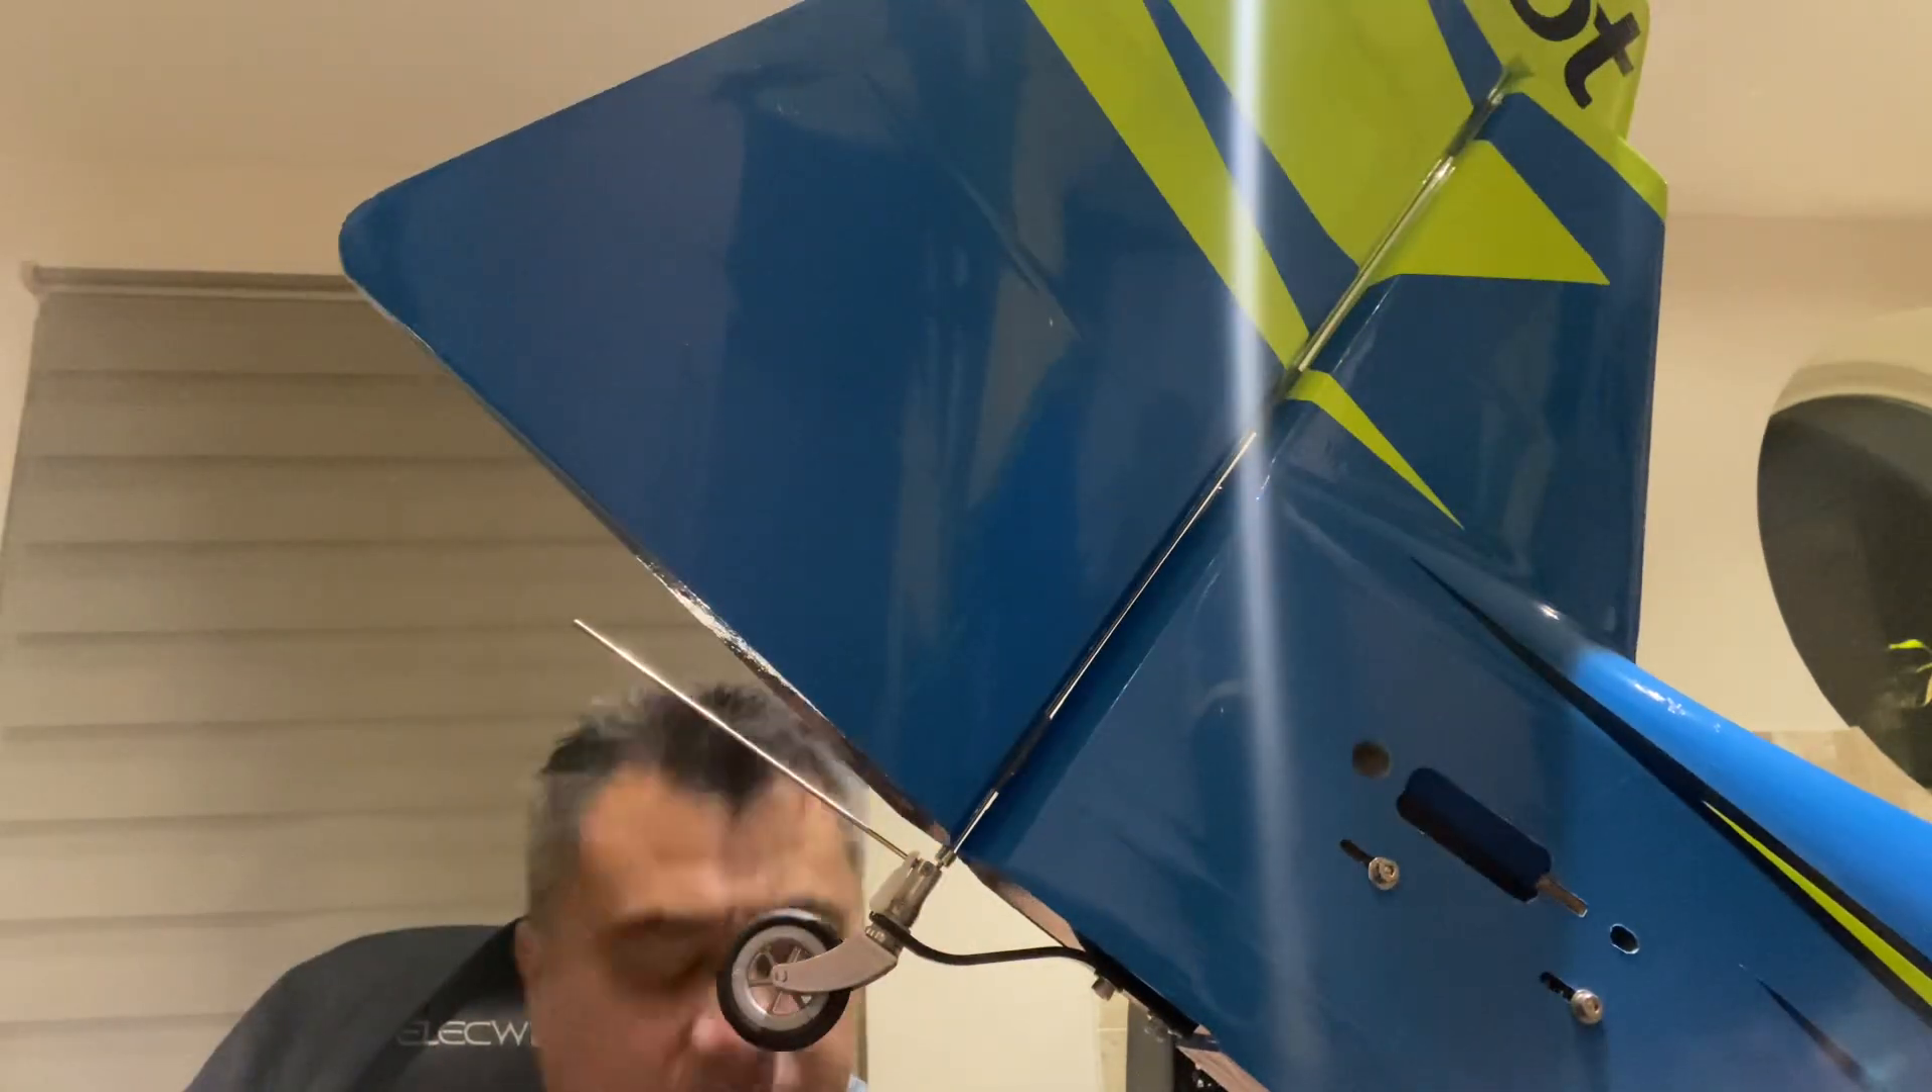Rudders in place.